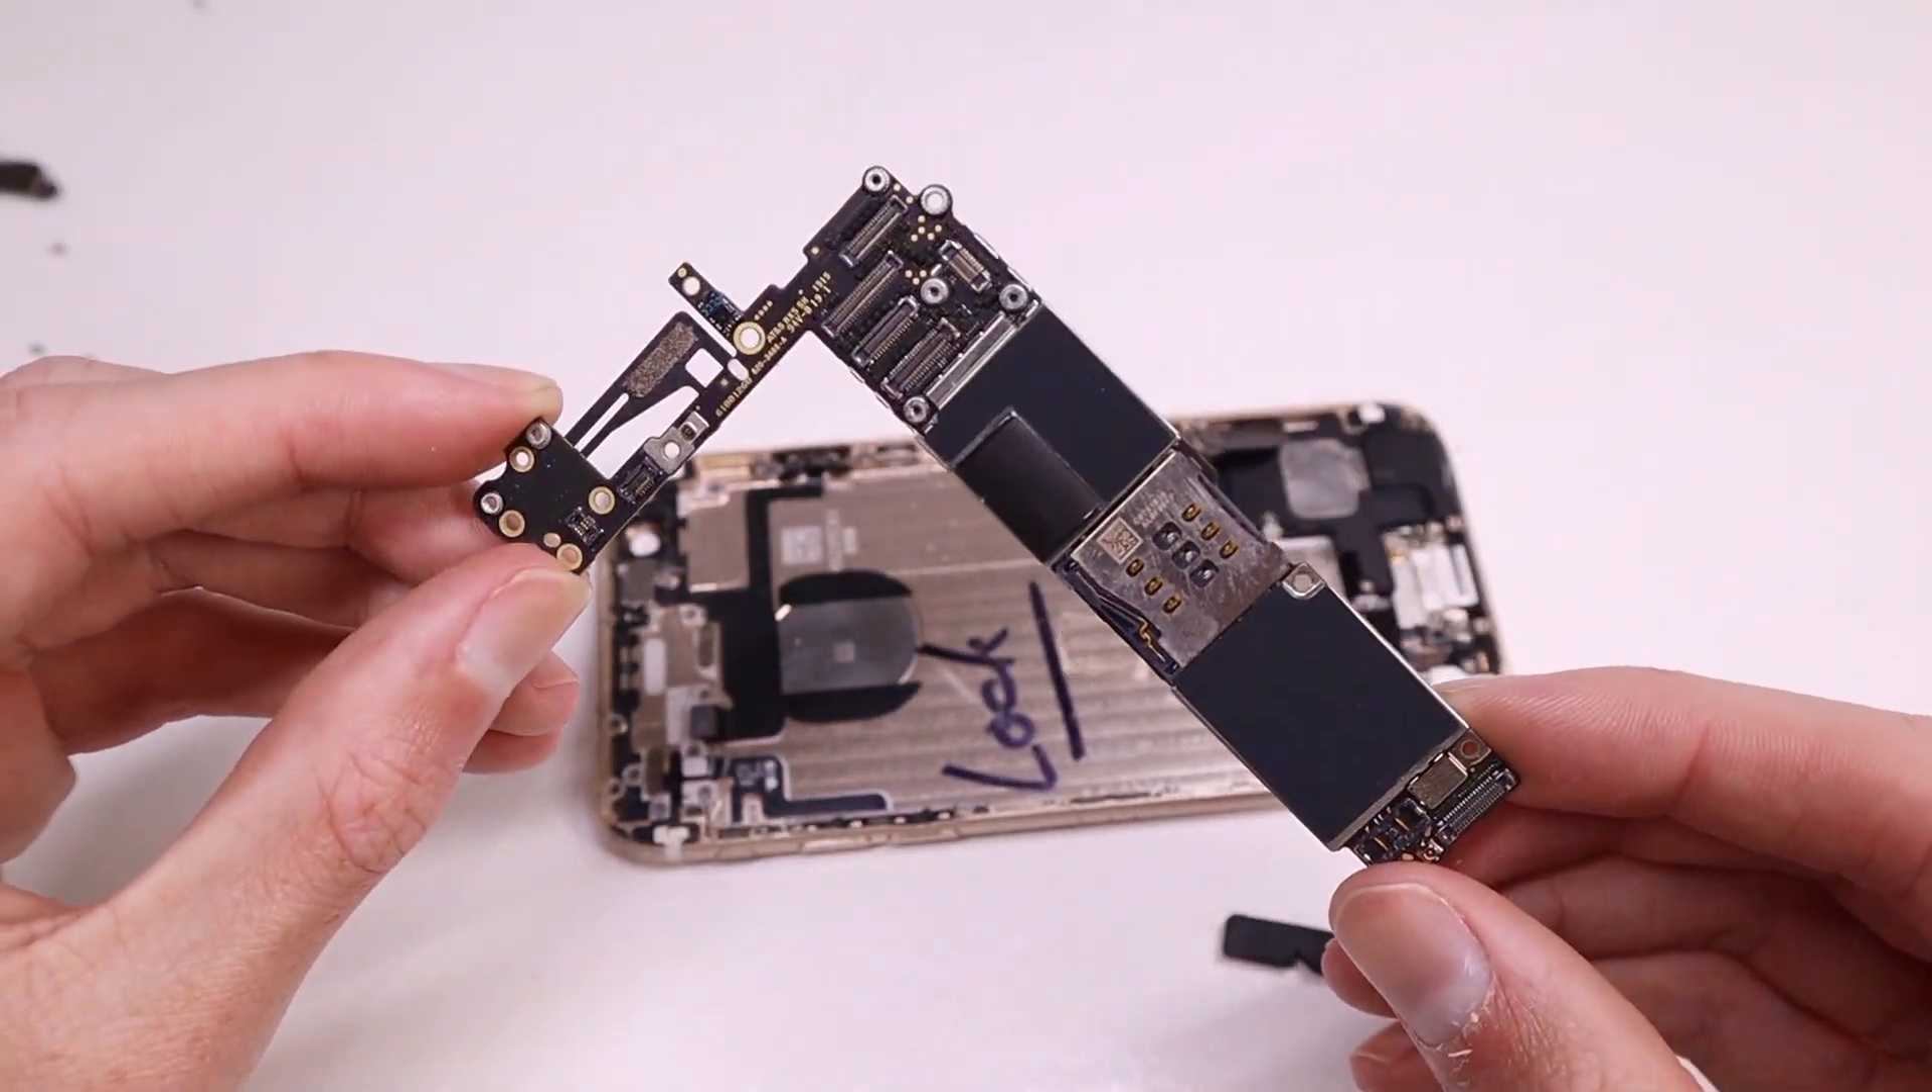As you can see this is the iPhone 6 logic board removed from the housing.